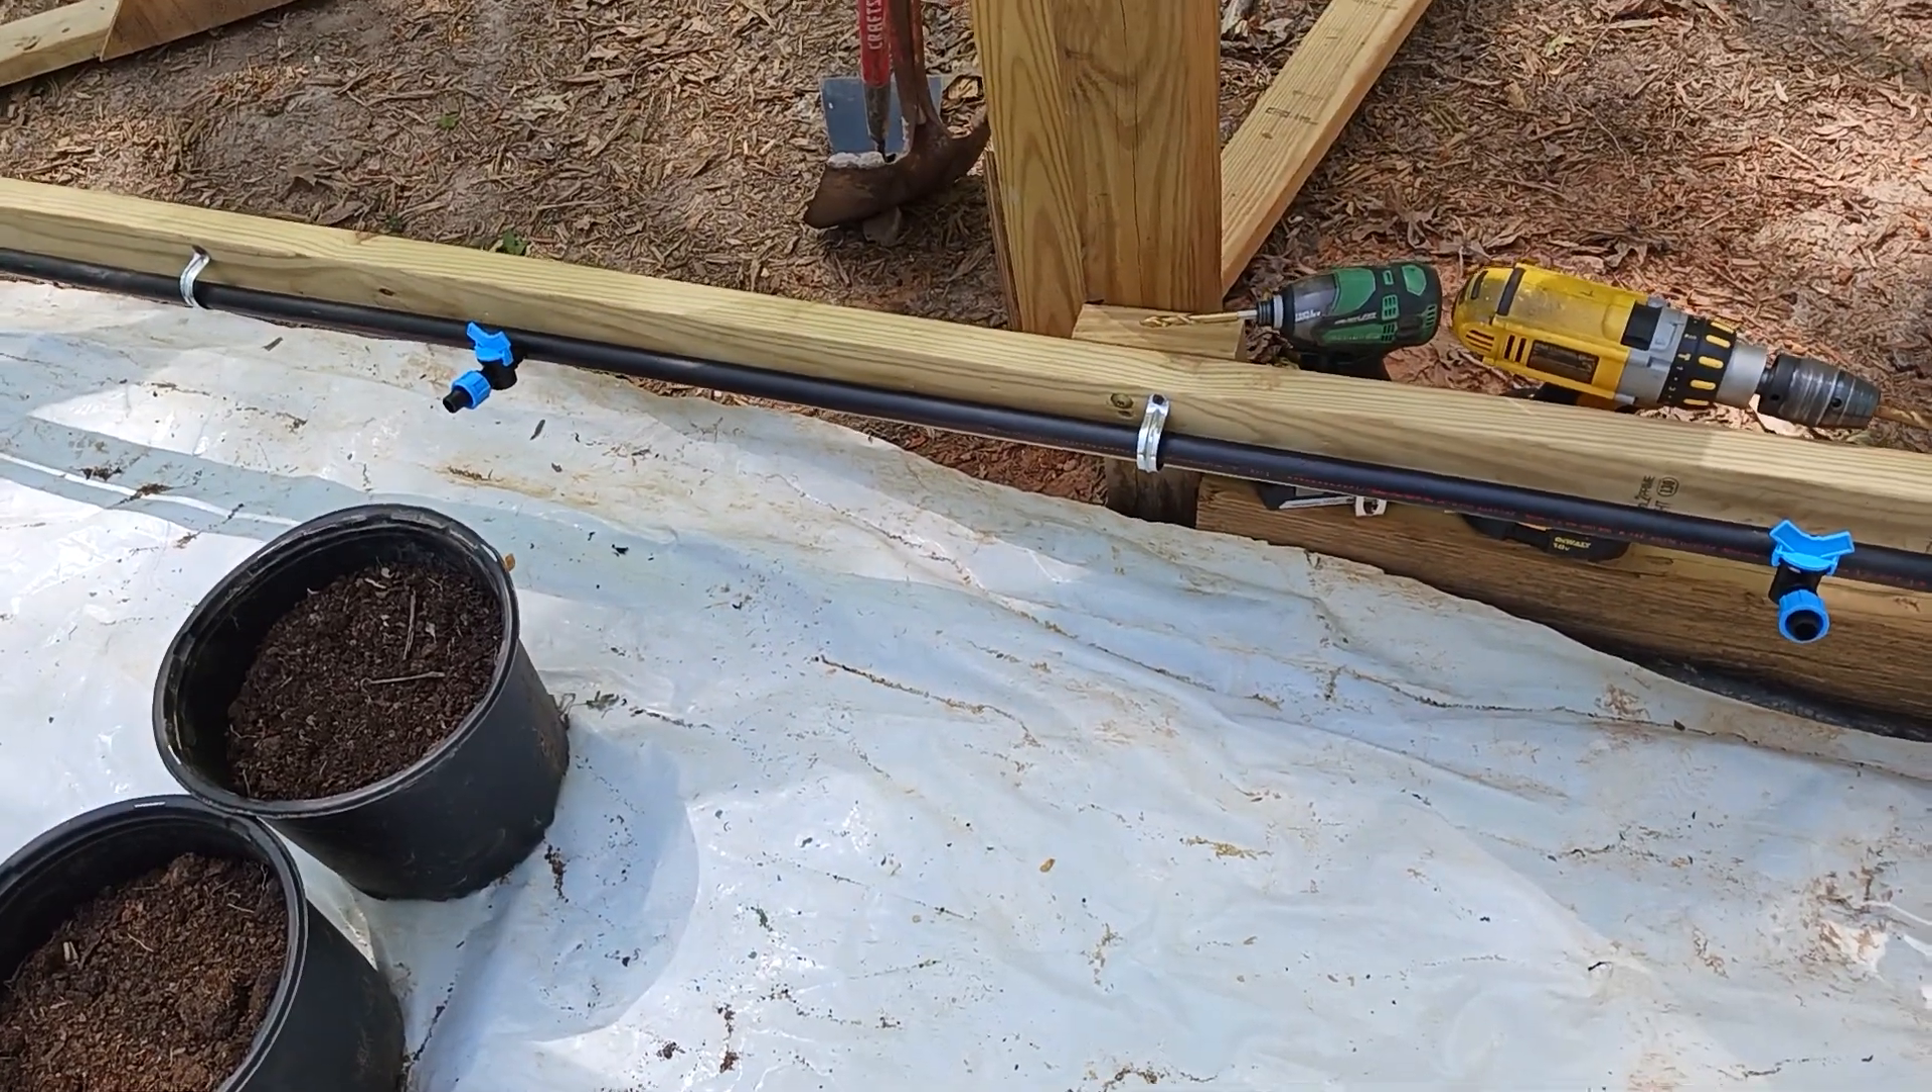I had to mount the backer board up there to support it, support the trunk line.